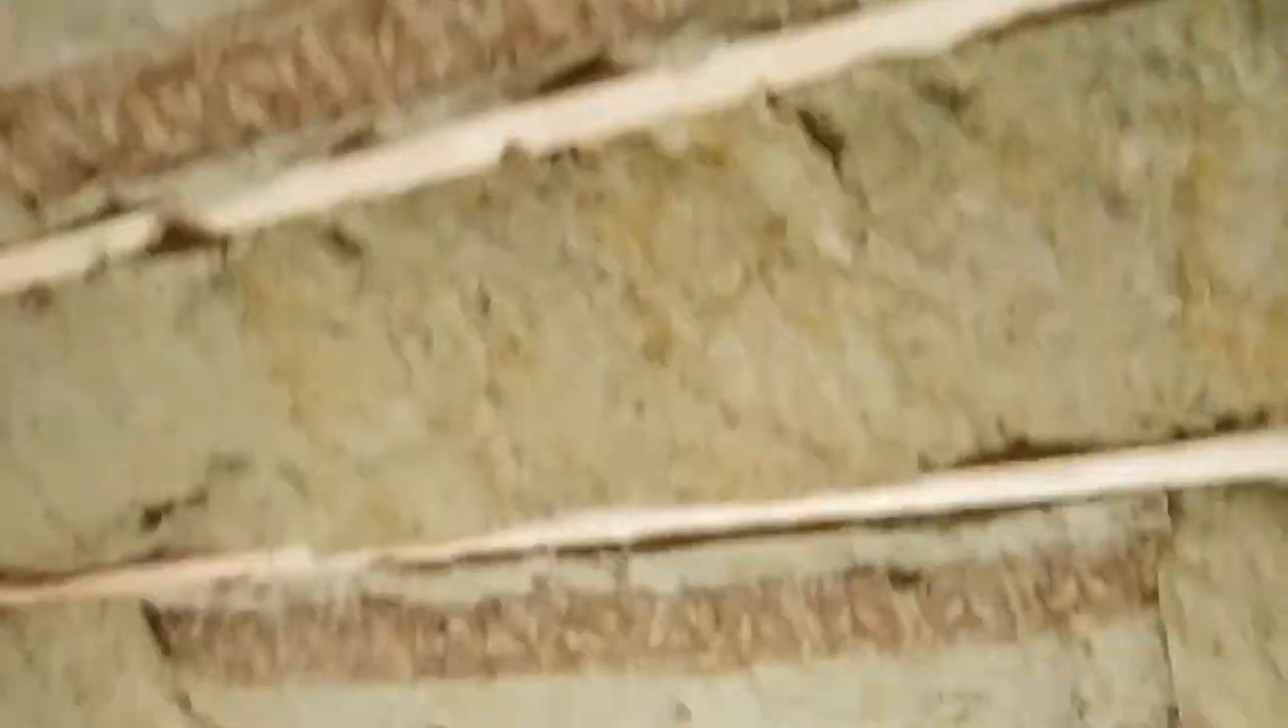We pretty much have all the insulation up. Now we just got to do the vapor barrier.